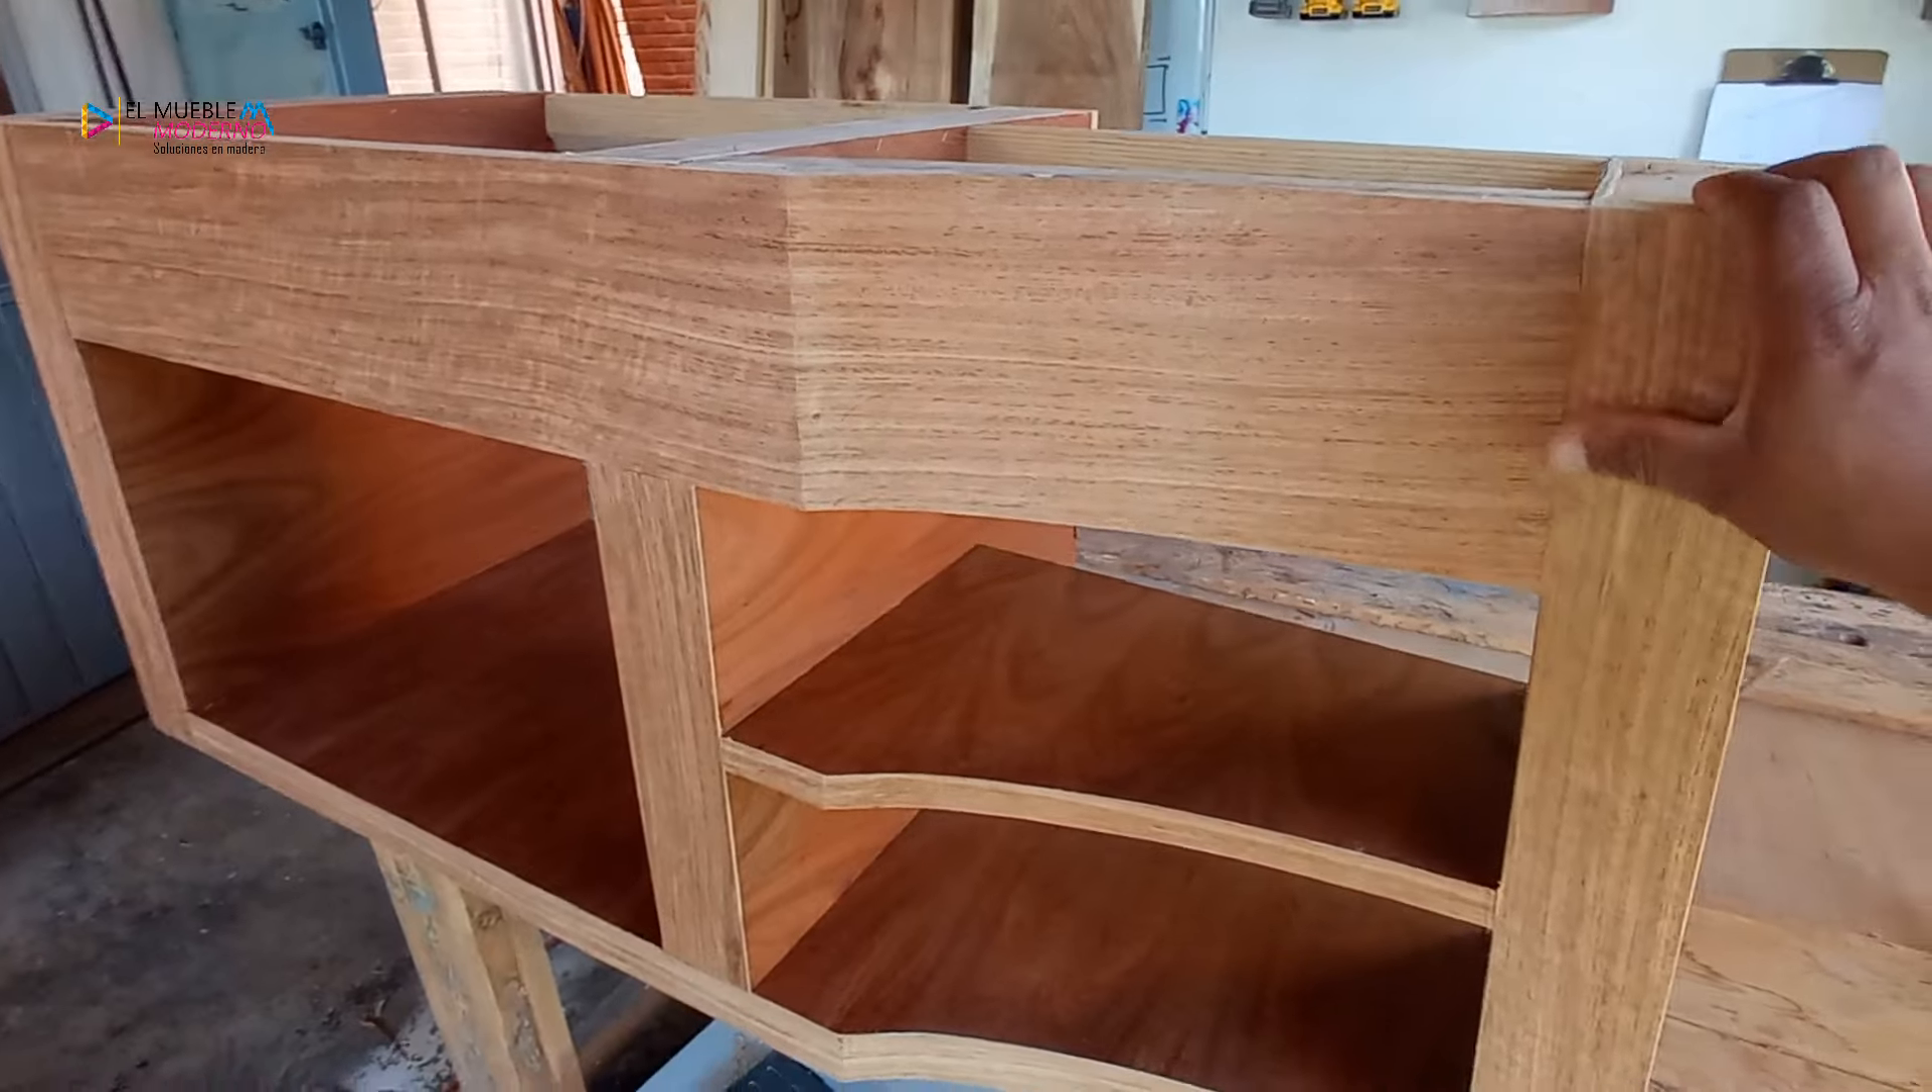Venga amigos, pues tenemos terminado el mueble, ya tenemos enchapado todo el frente de nuestro mueble, así es como queda, vea, ya tenemos el entrepaño incluso también, así es como queda.